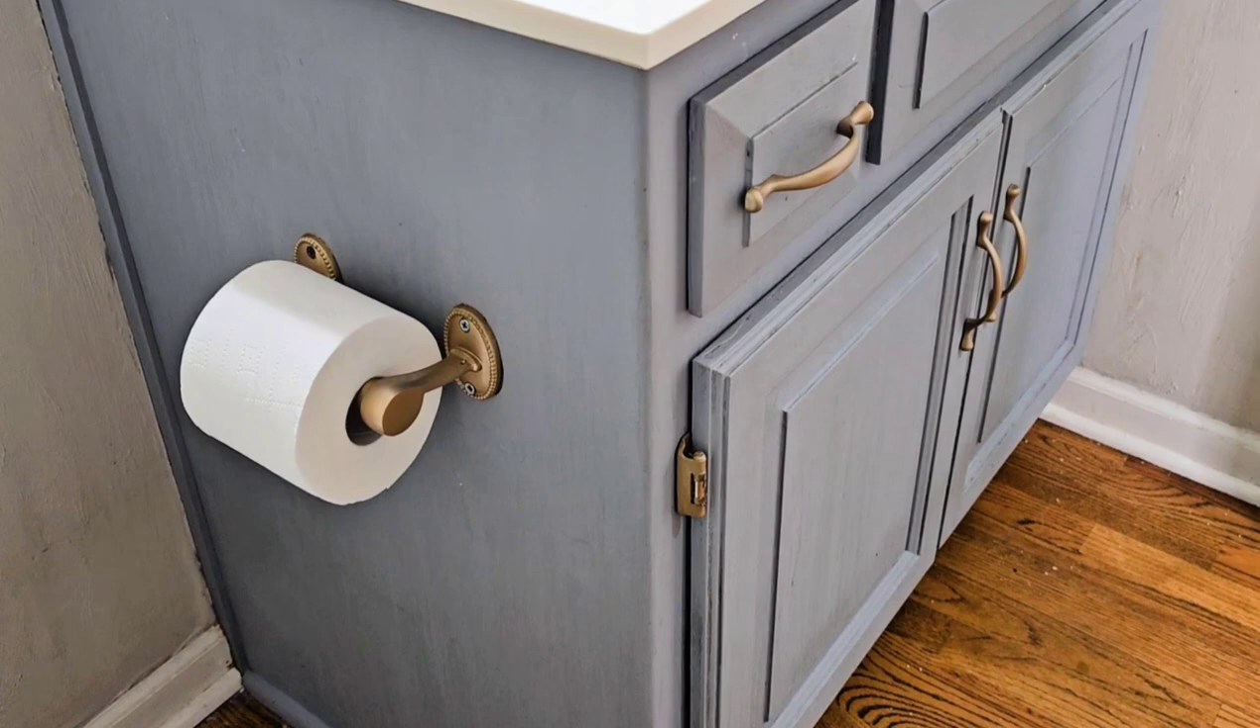The hardware on the cabinet is back in place.